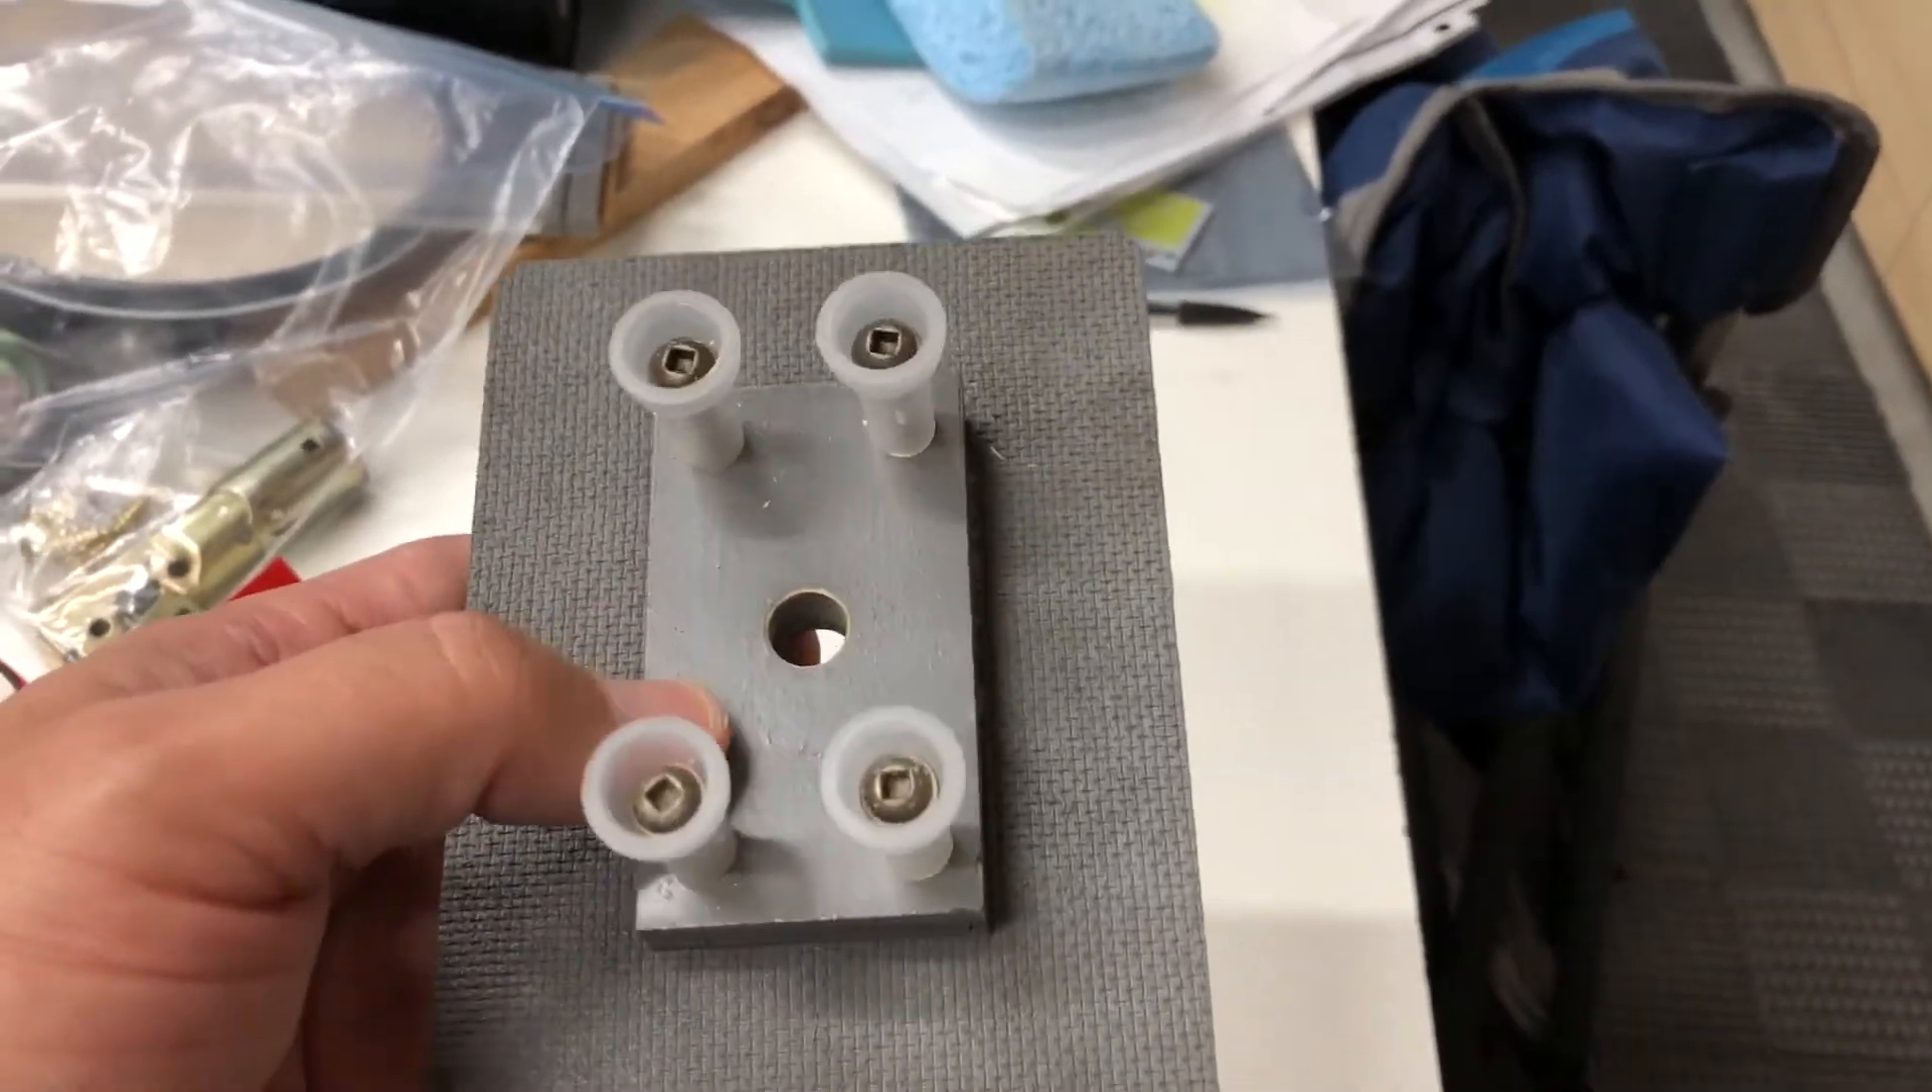I put a half inch piece of plywood and then the nozzle portions of the adjustable arms and screwed them in. So that's good to go.